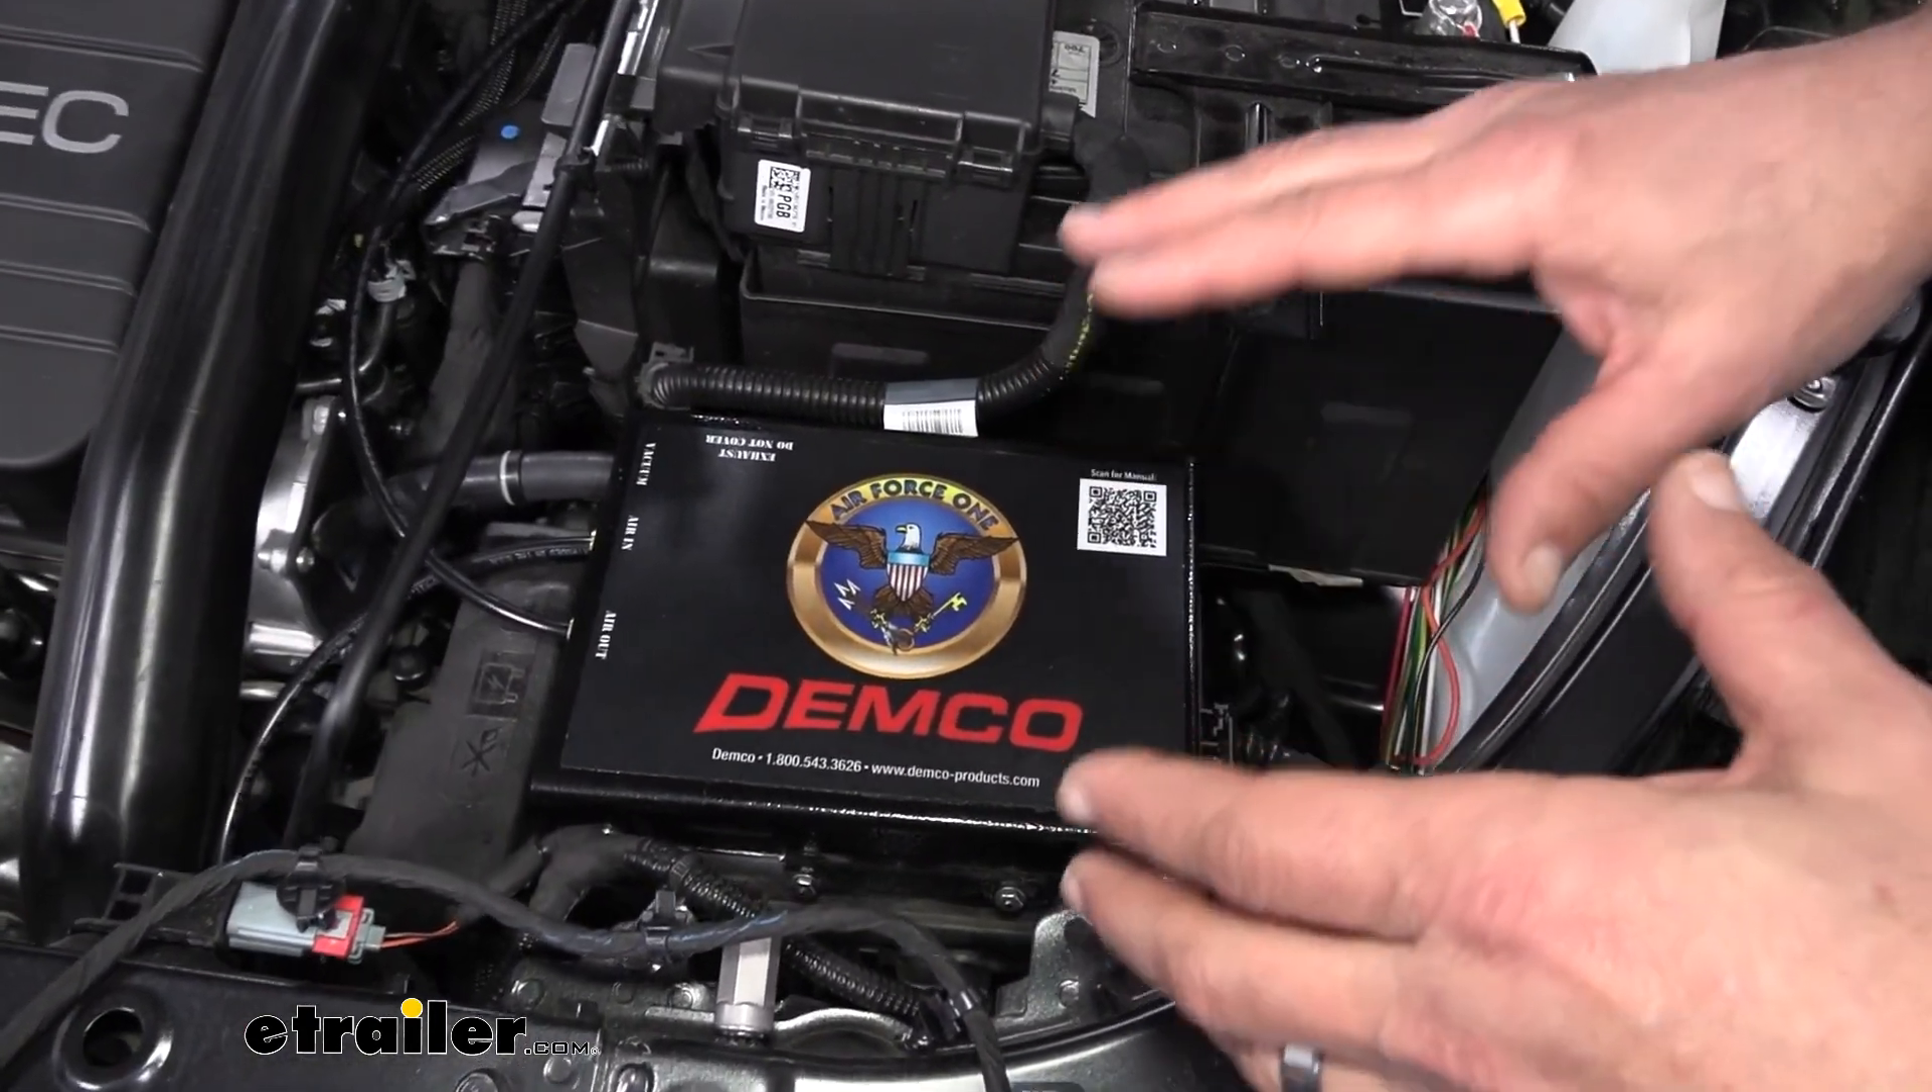And then you can see our main operating unit. We mounted this on top of the fuse panel.